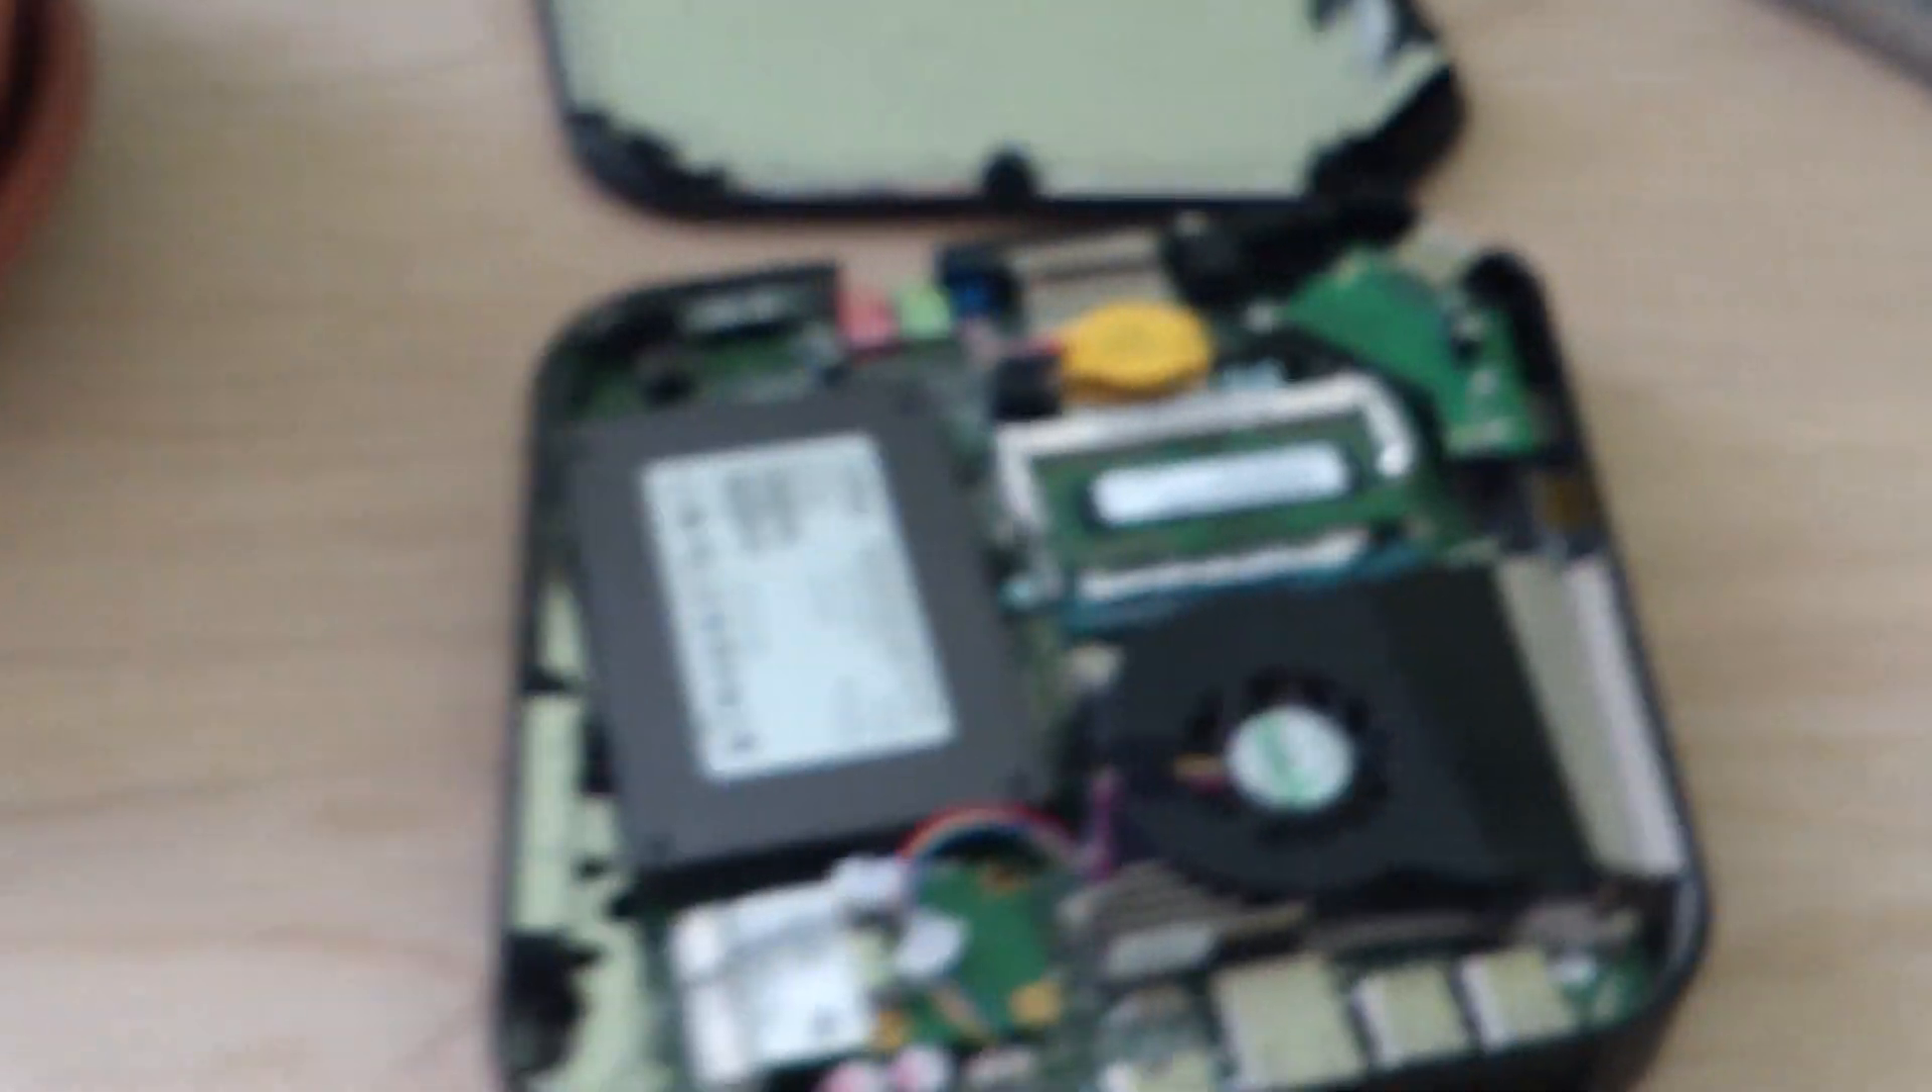So we've successfully took the cover off.